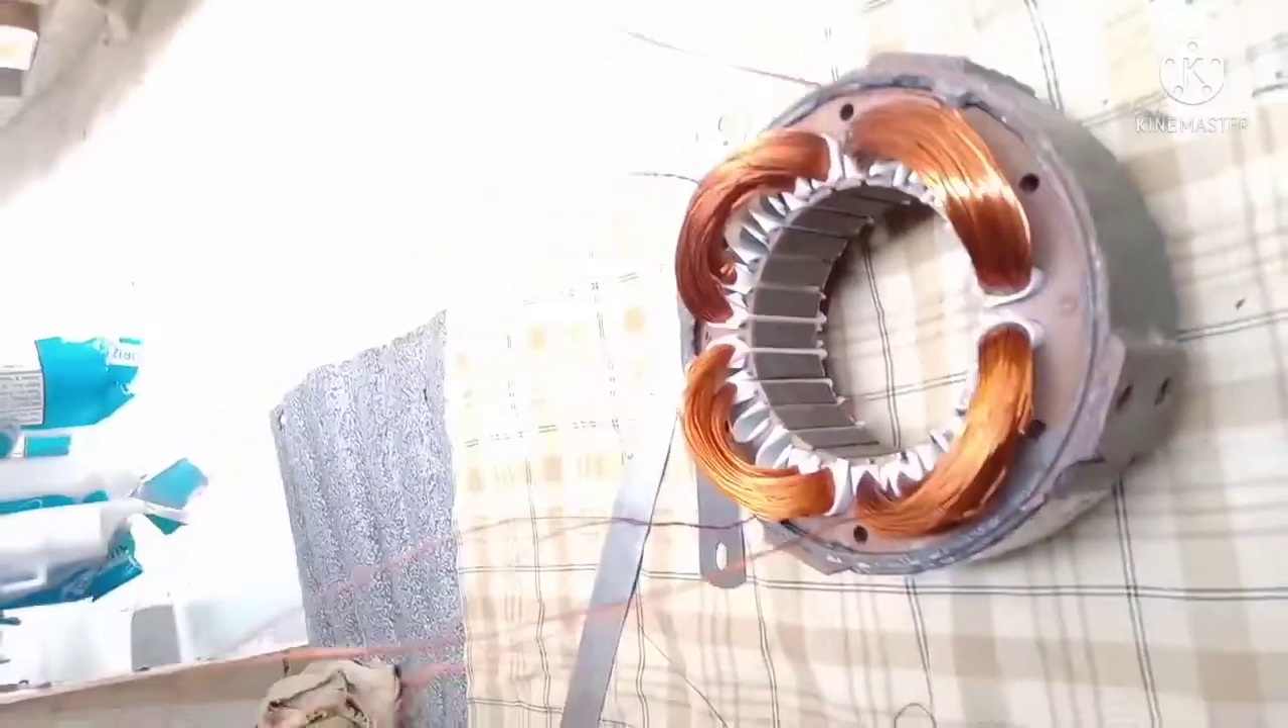یہ ہم نے ساری کوئل چاروں کی چاروں کوئل ہم نے اس میں ڈال دی ہیں۔